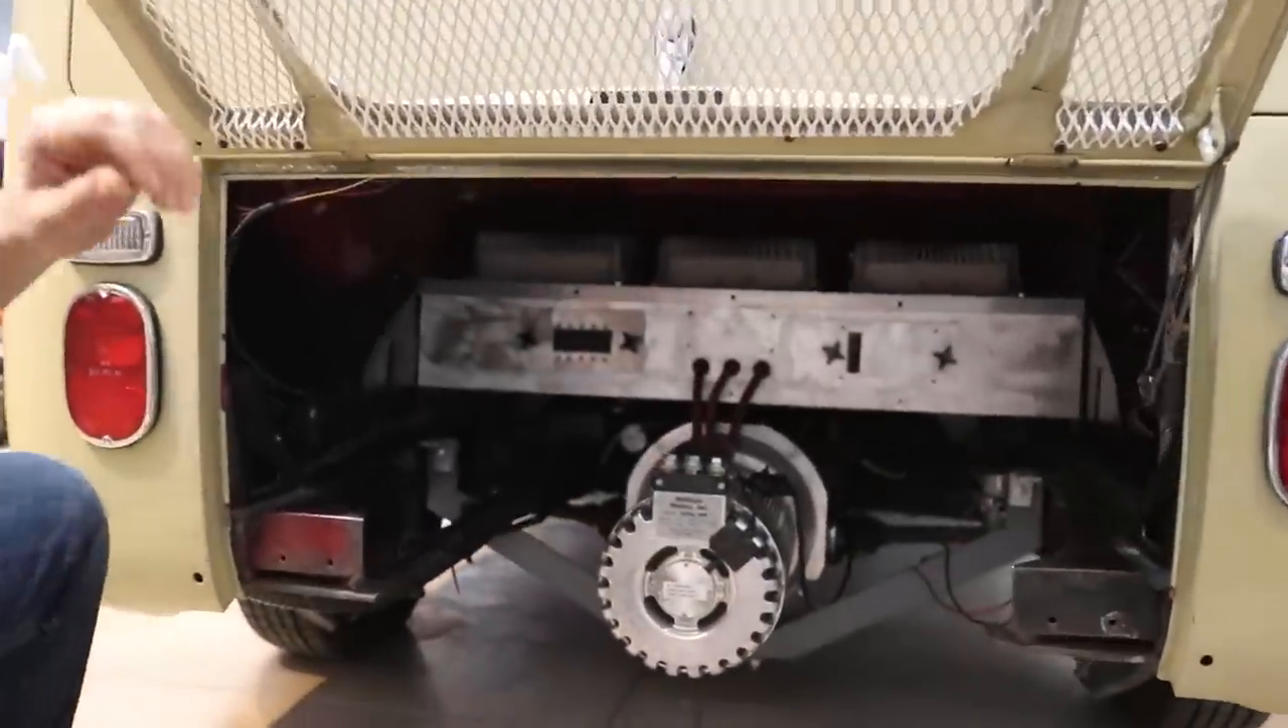I still have to box this motor in.